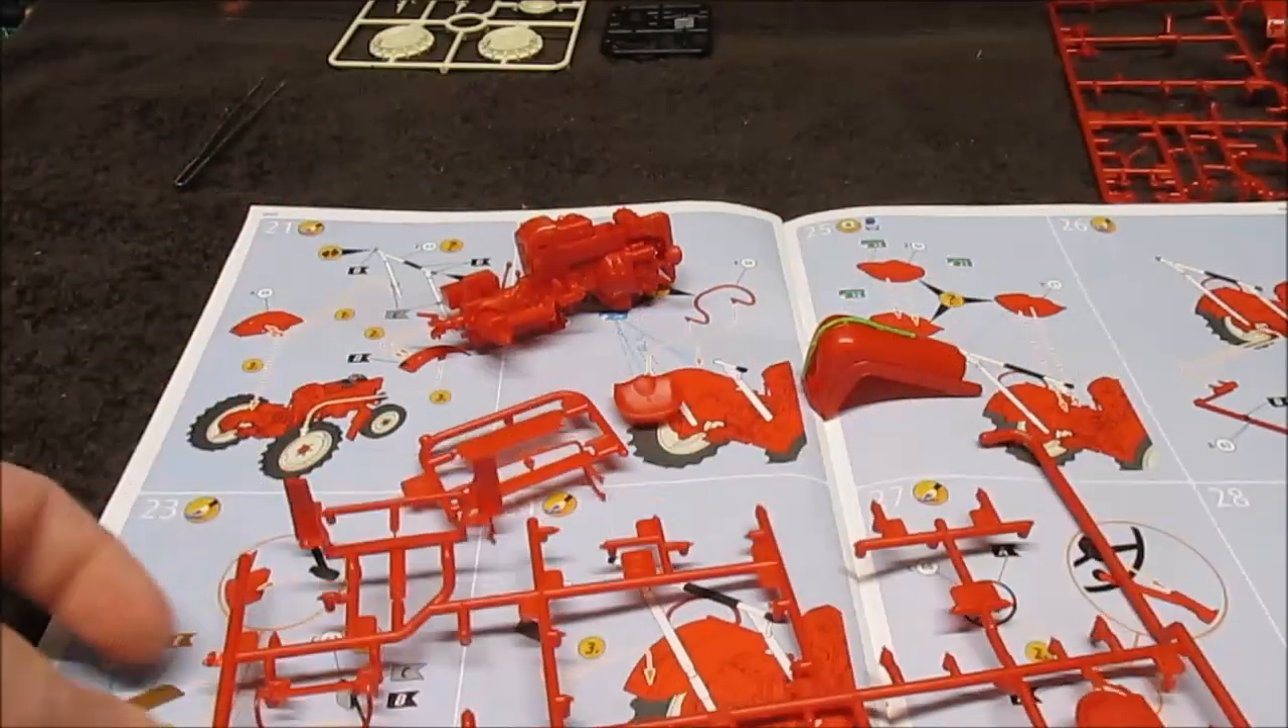I'm going to be shooting it with a brighter, glossier red, but as you can see, there's a good amount of parts left on the trees.